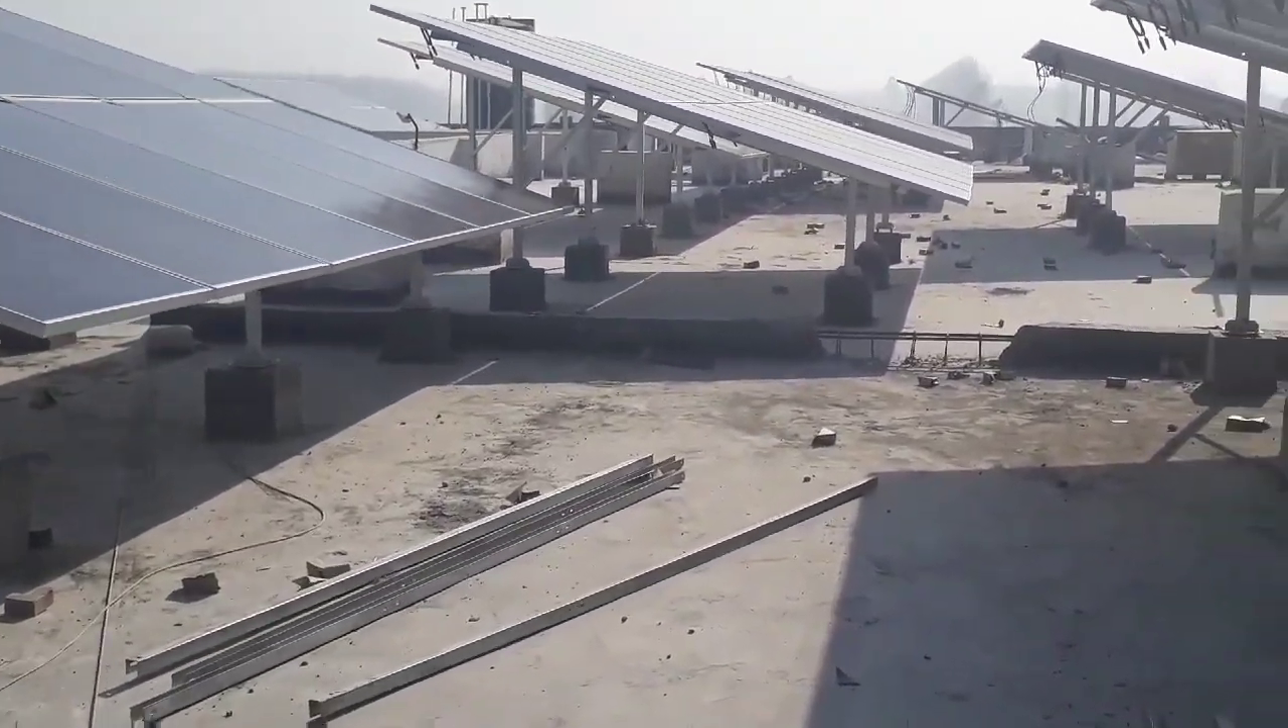यह हमारी प्लेटे लग चुकी है।